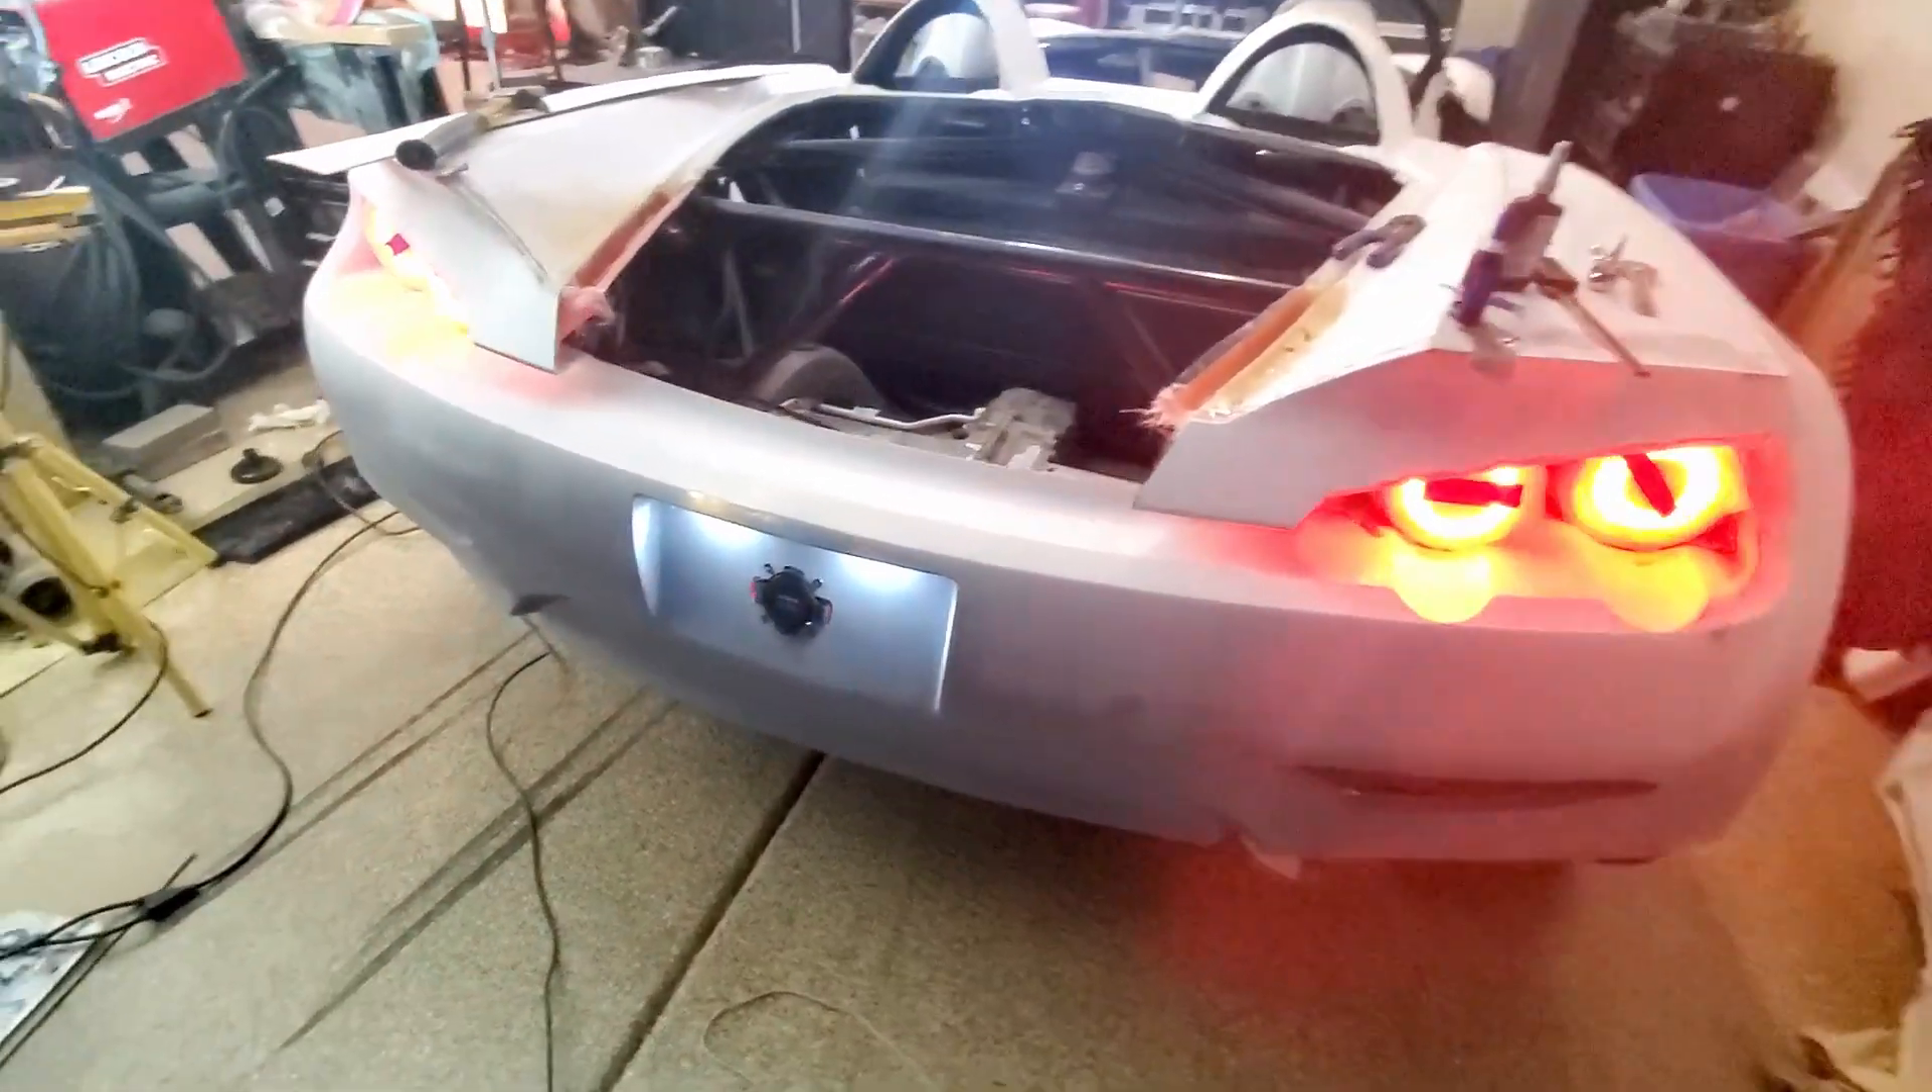I got the license plate lights mounted.